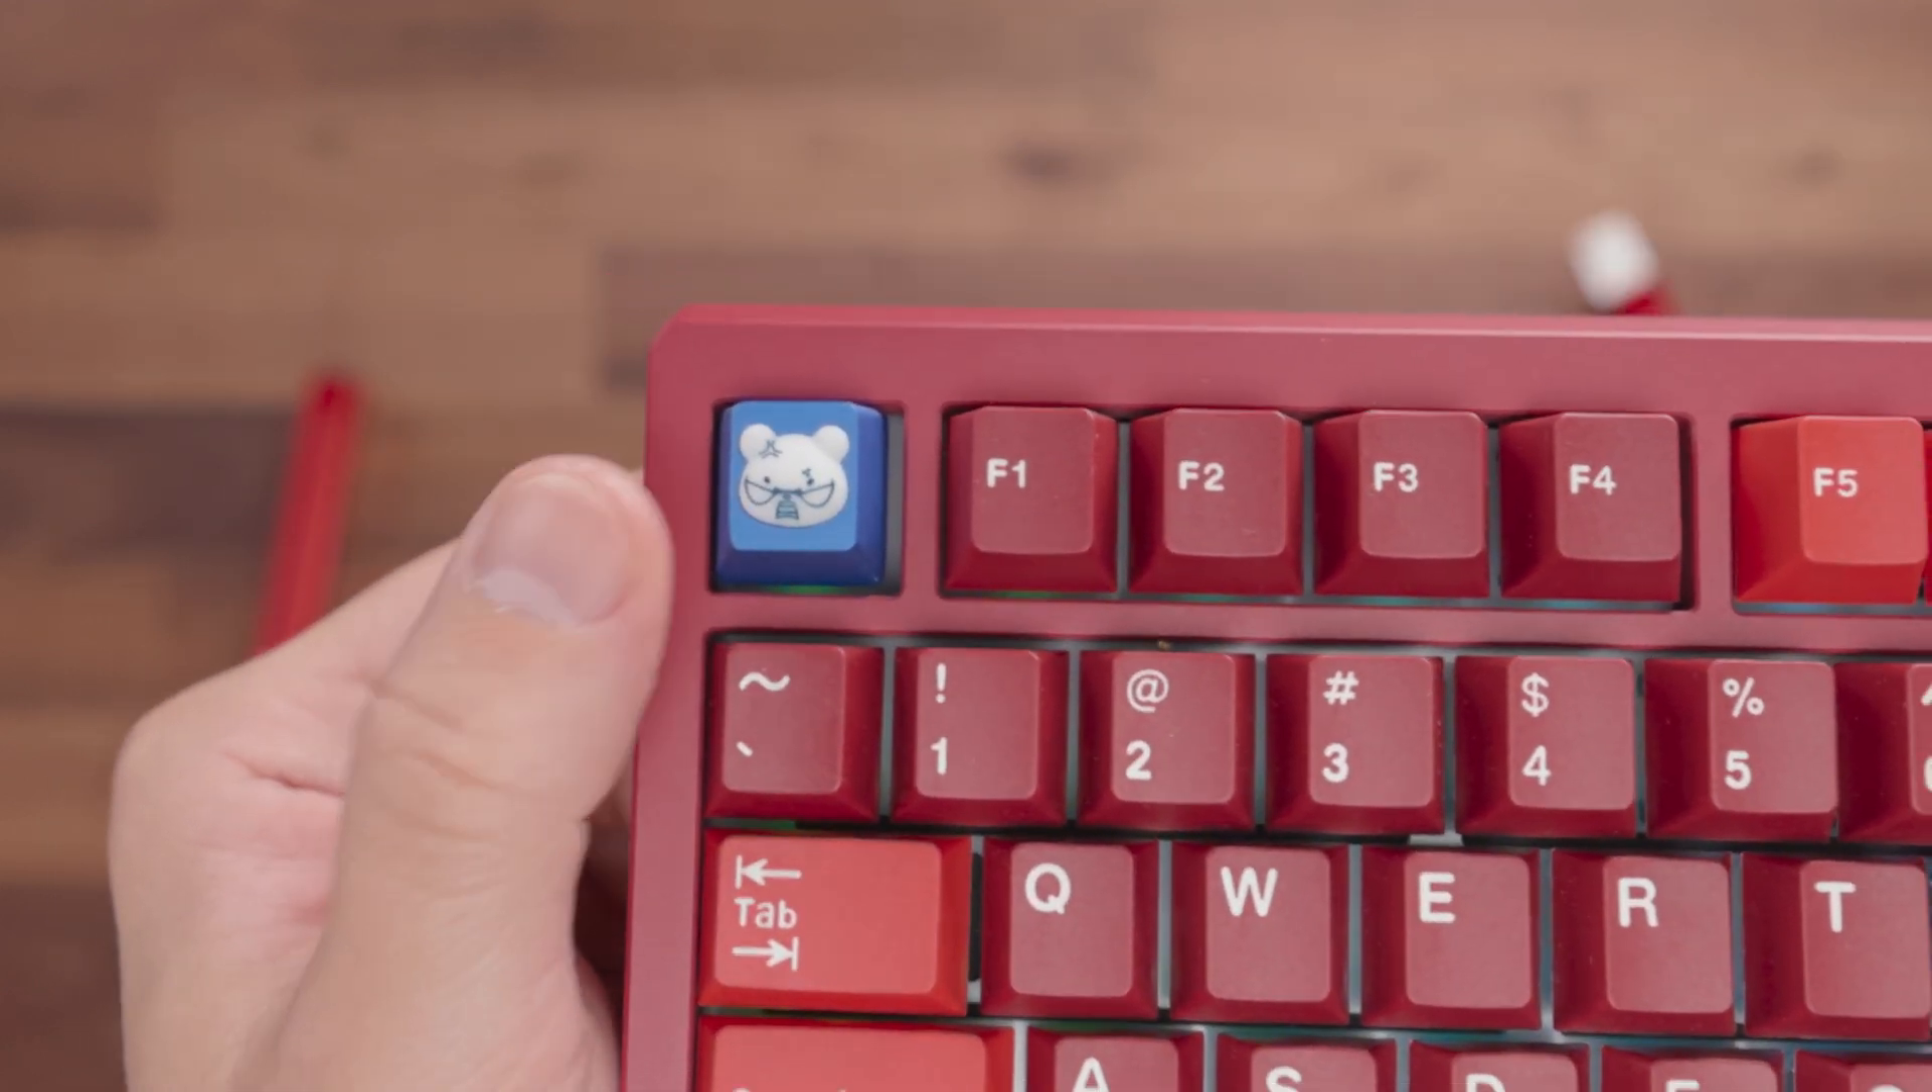Escape button is not really centered uh in a slot it's more to the left side.